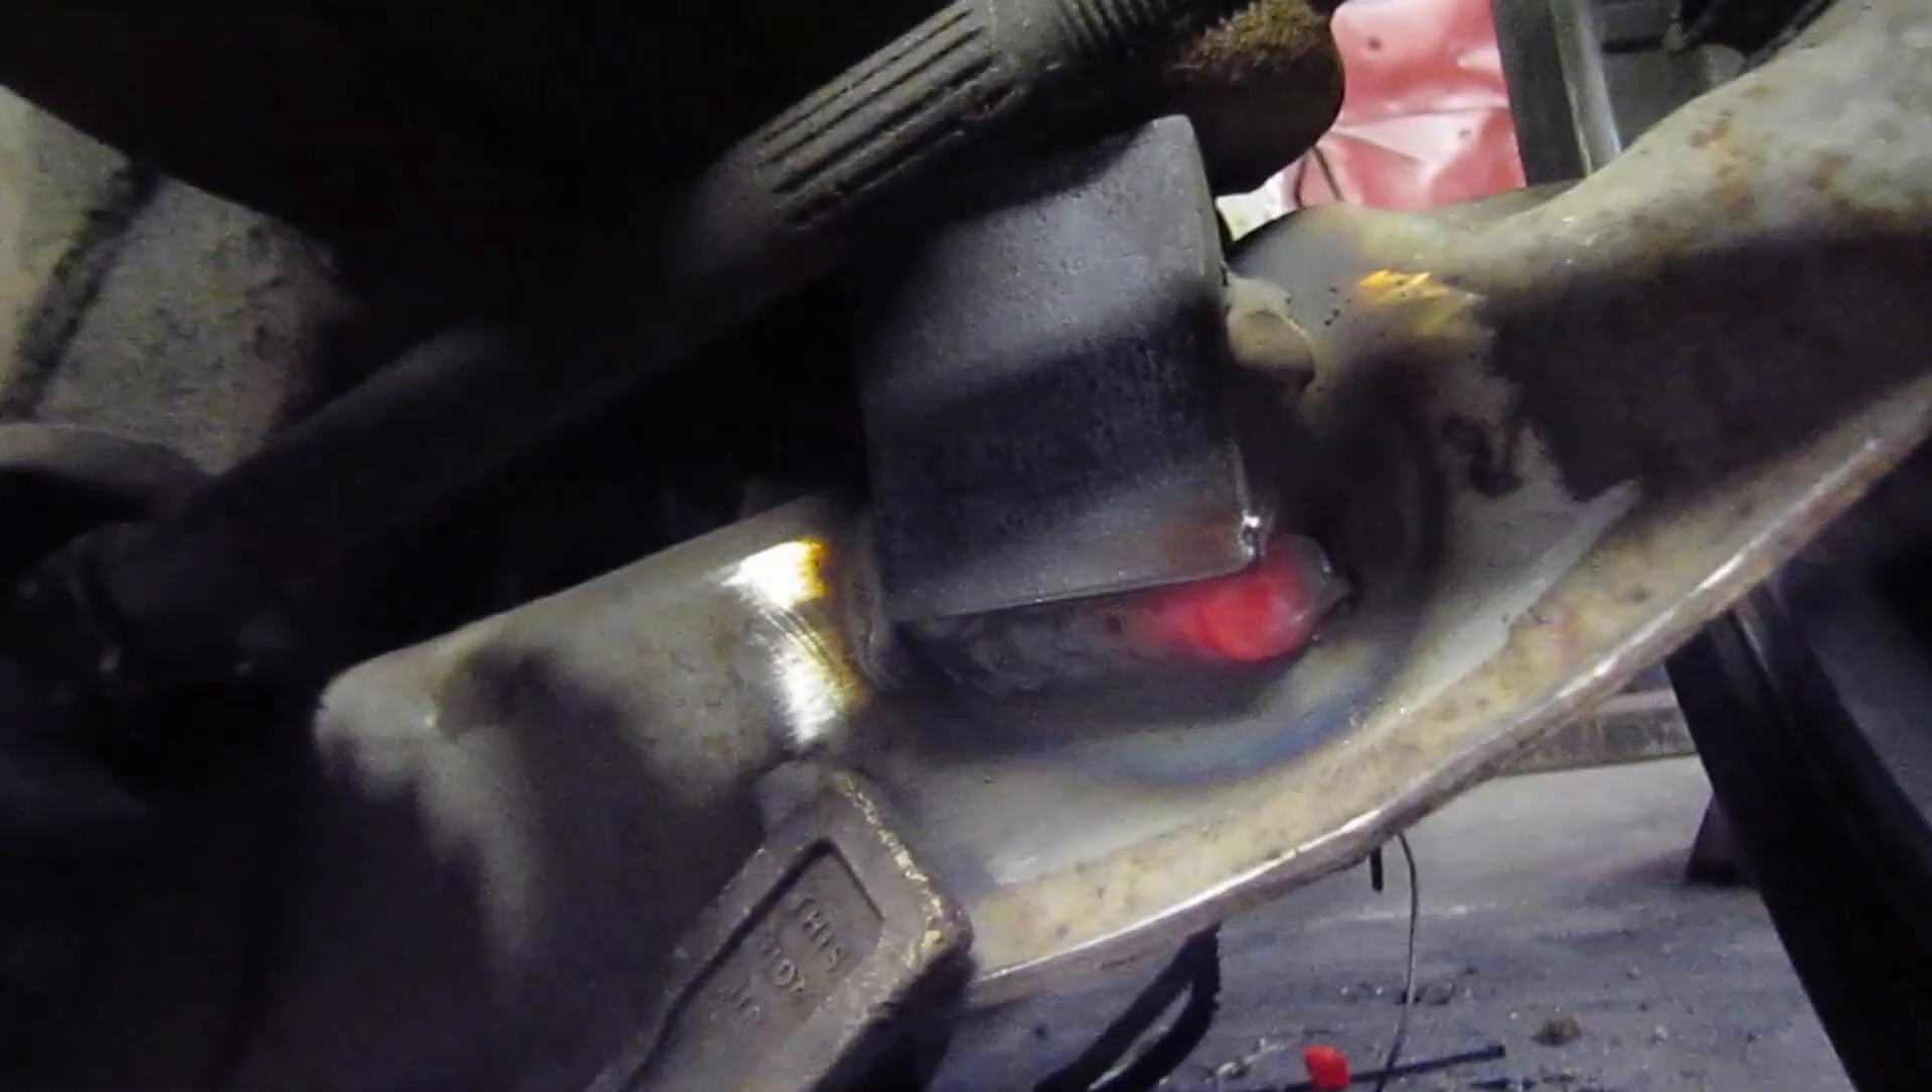I got the hard stops welded on here.